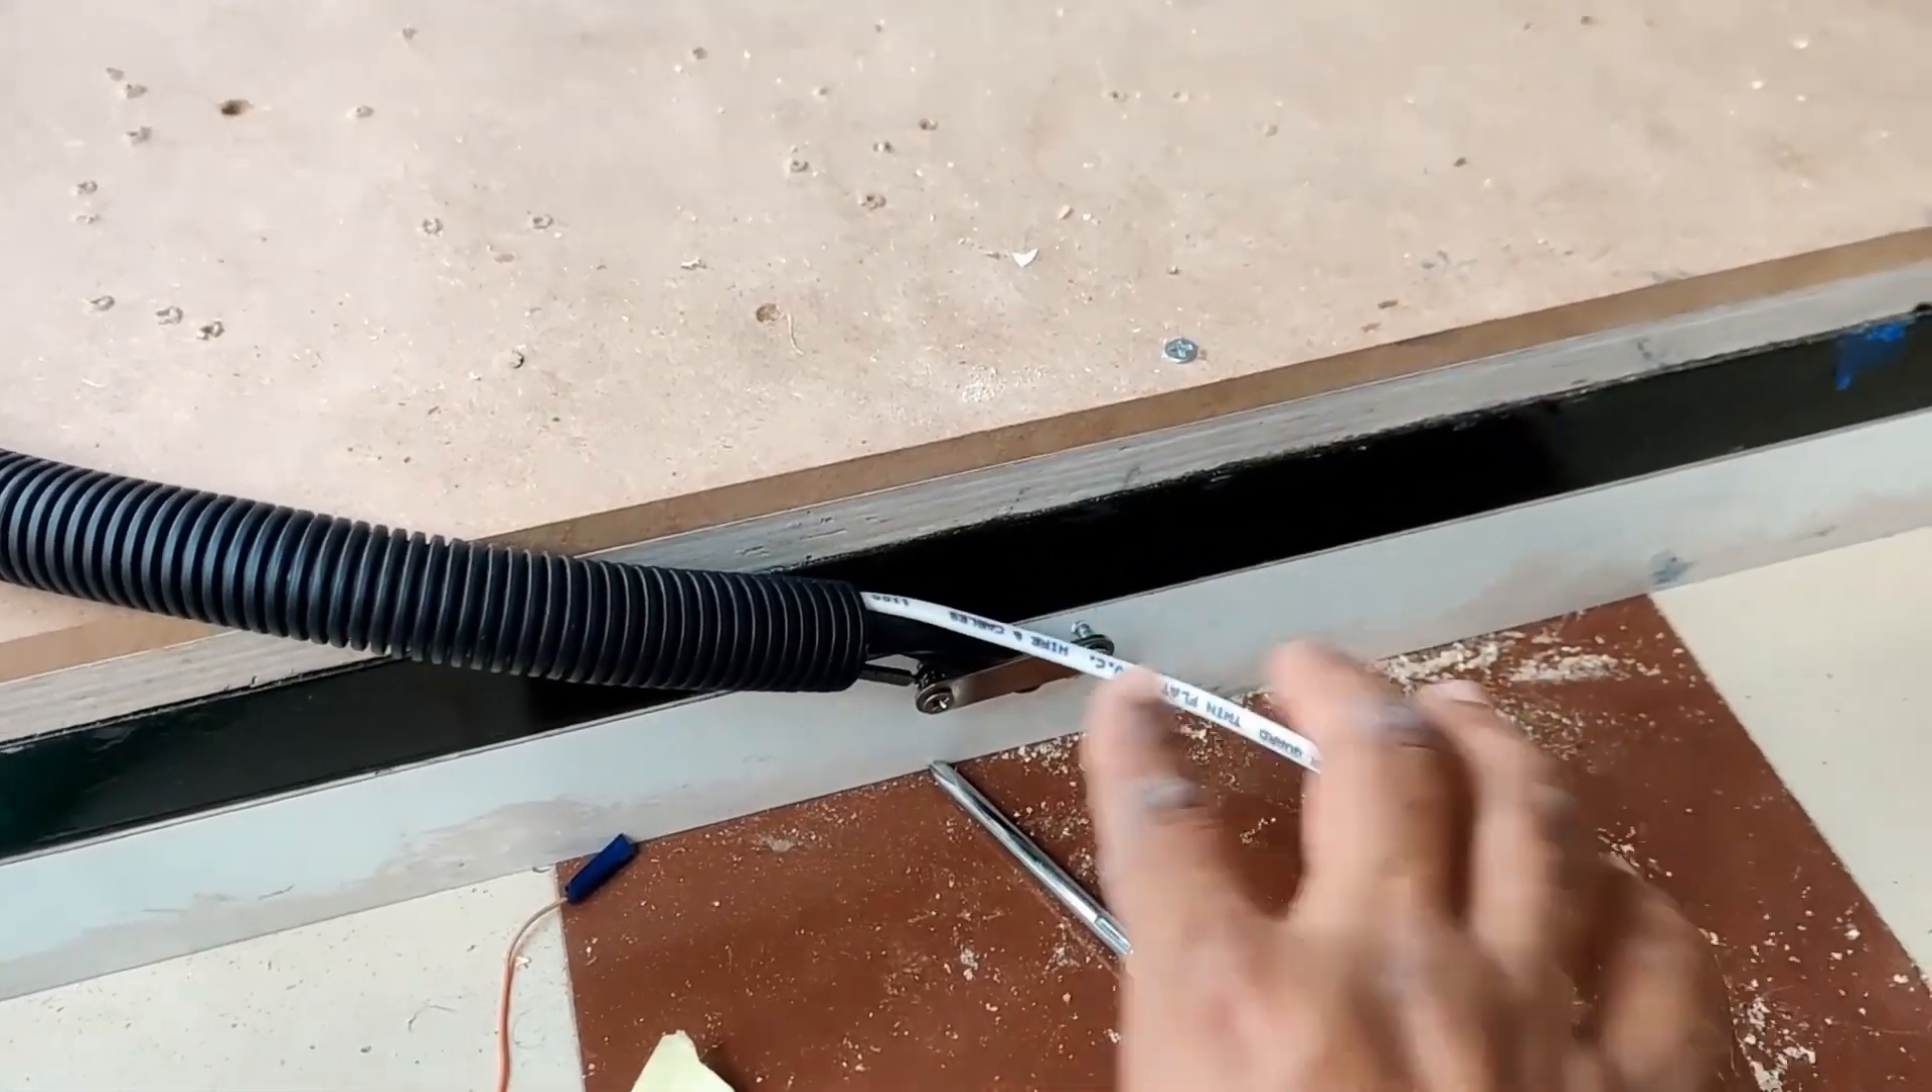I have also inserted the cable for spindle.